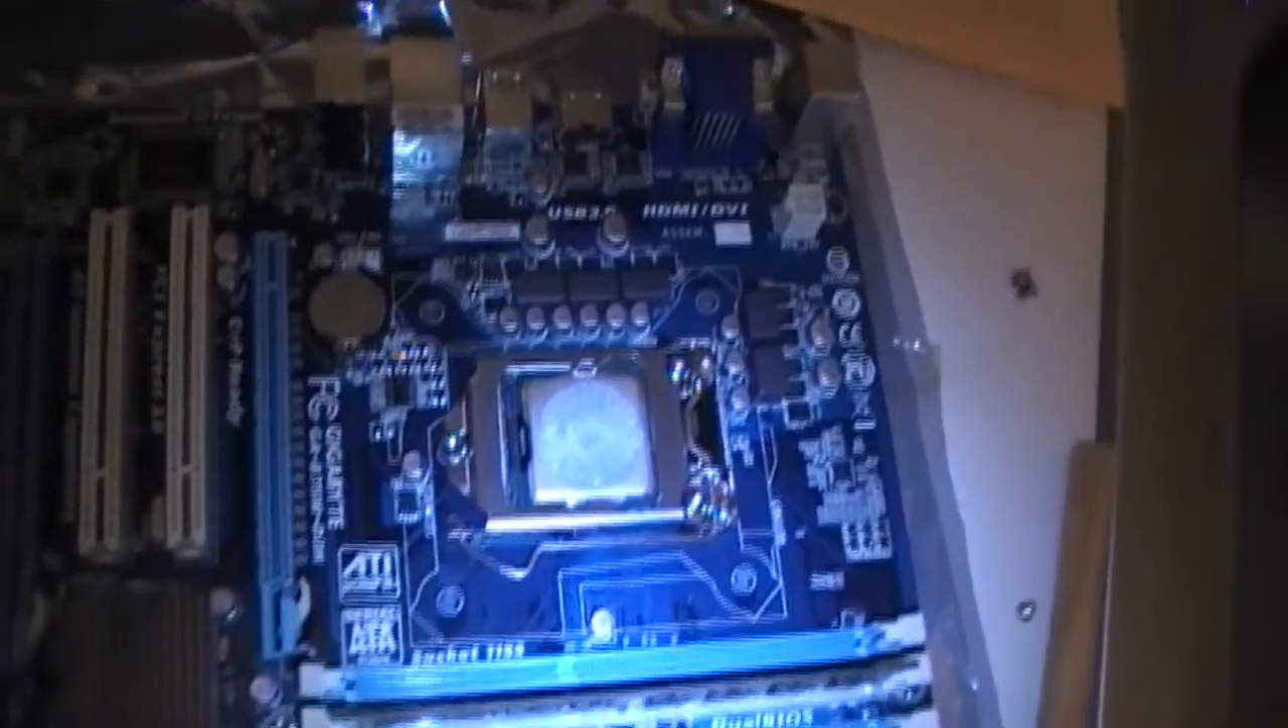And this is our Pentium system with processor already installed.